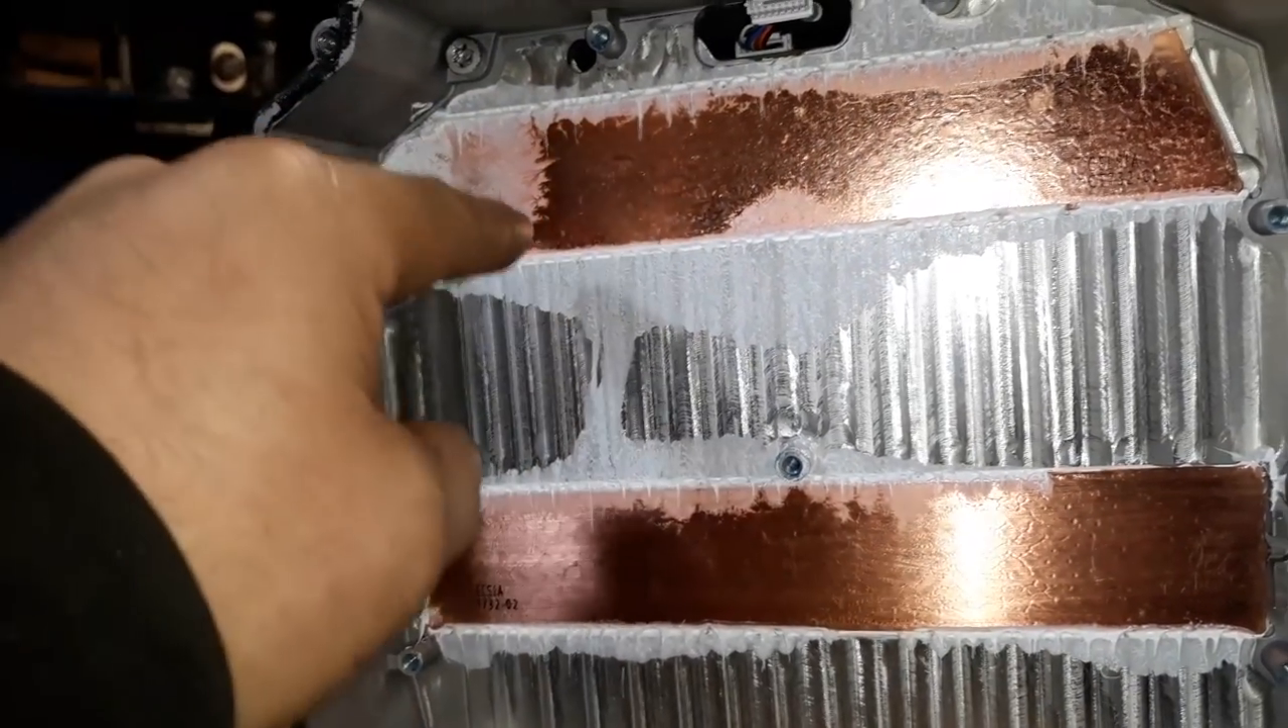All right so here's the inside of the case with the module off.